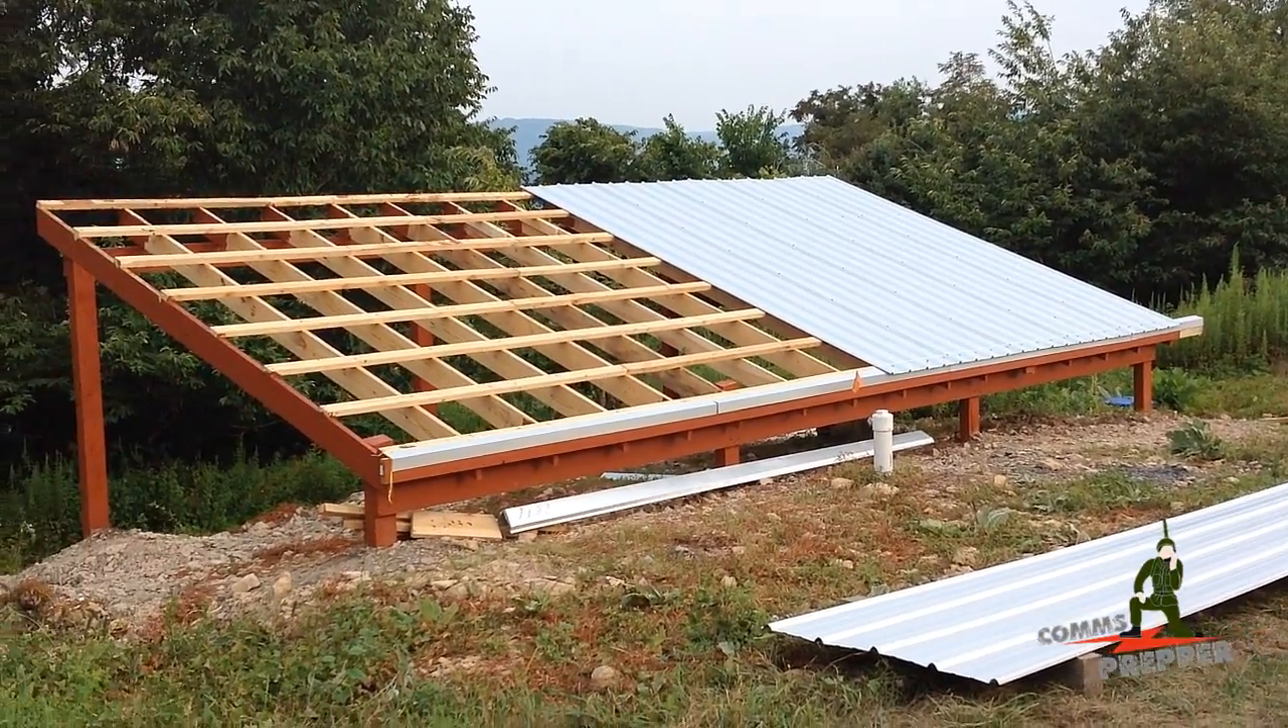Metal roofing came today, as you can see, and we got about half of it up, screwed down.